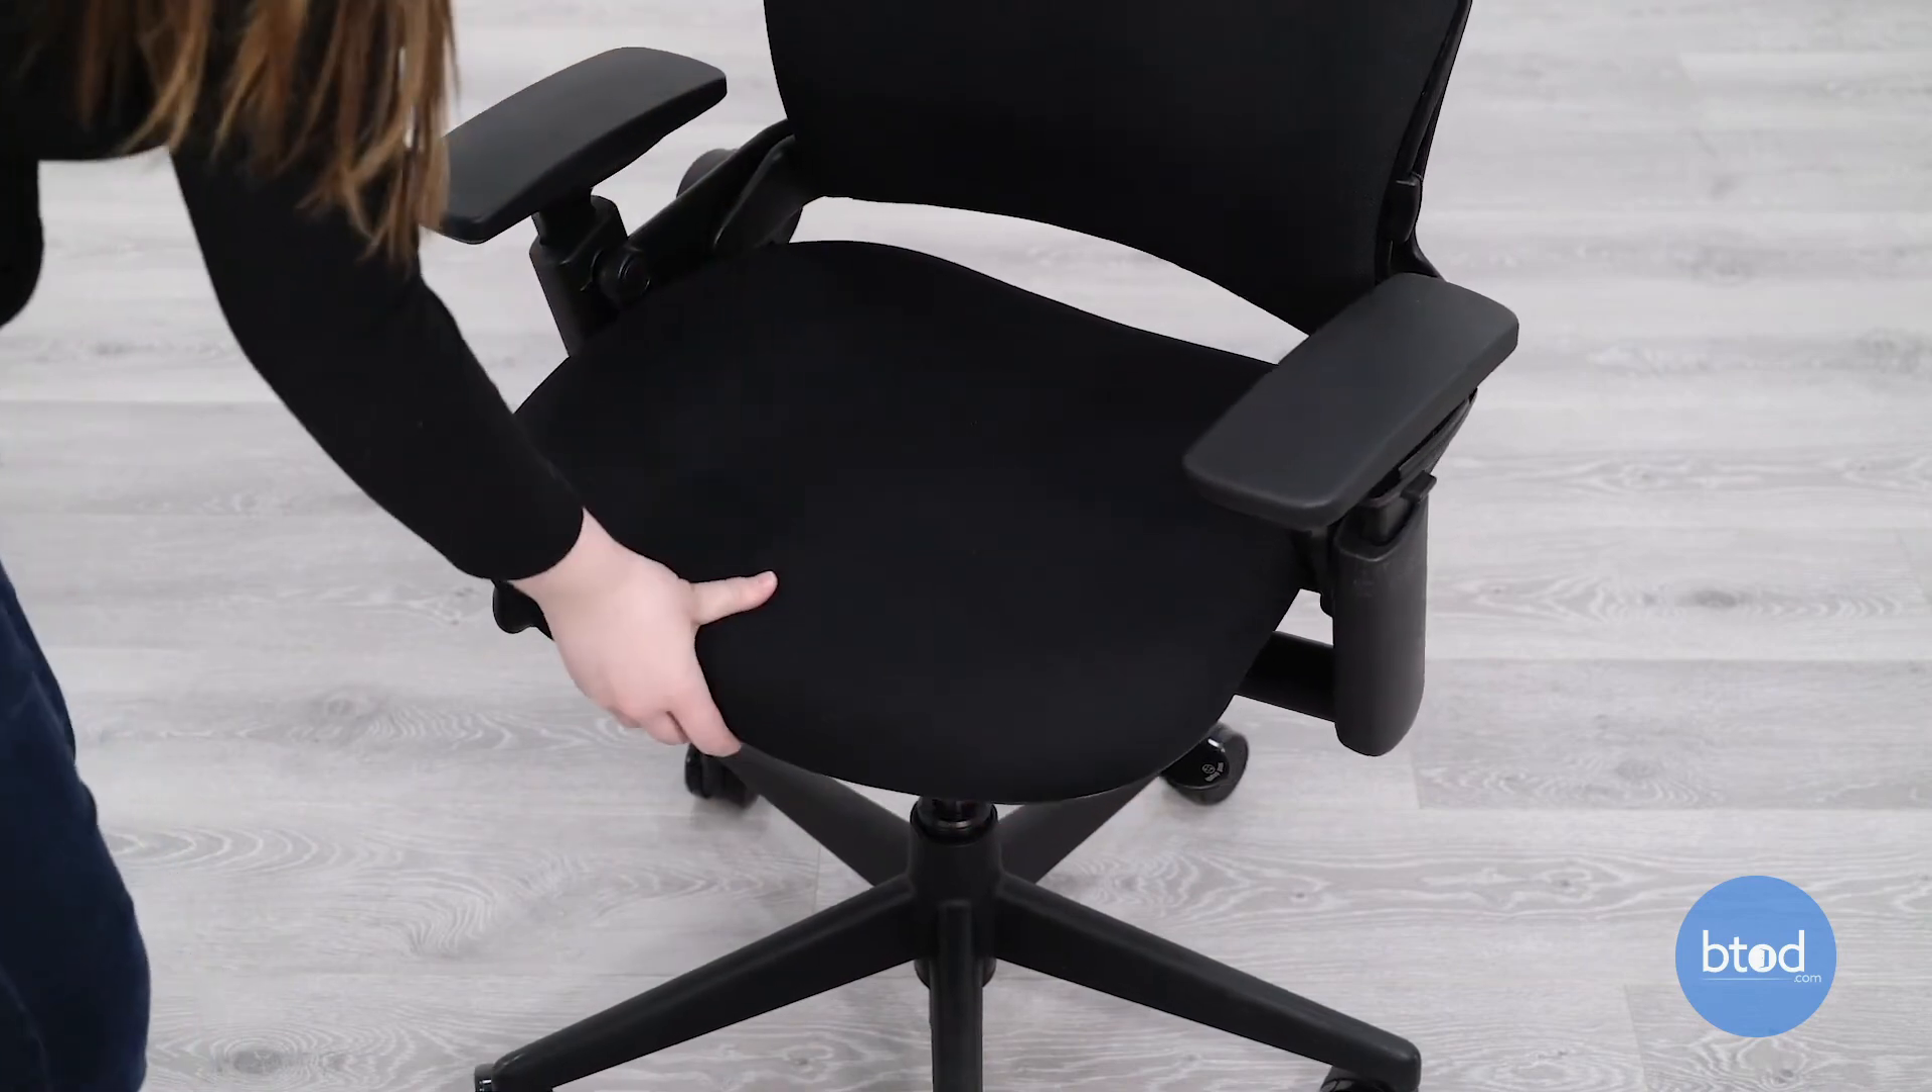Then your seat should be fully installed back onto the chair.